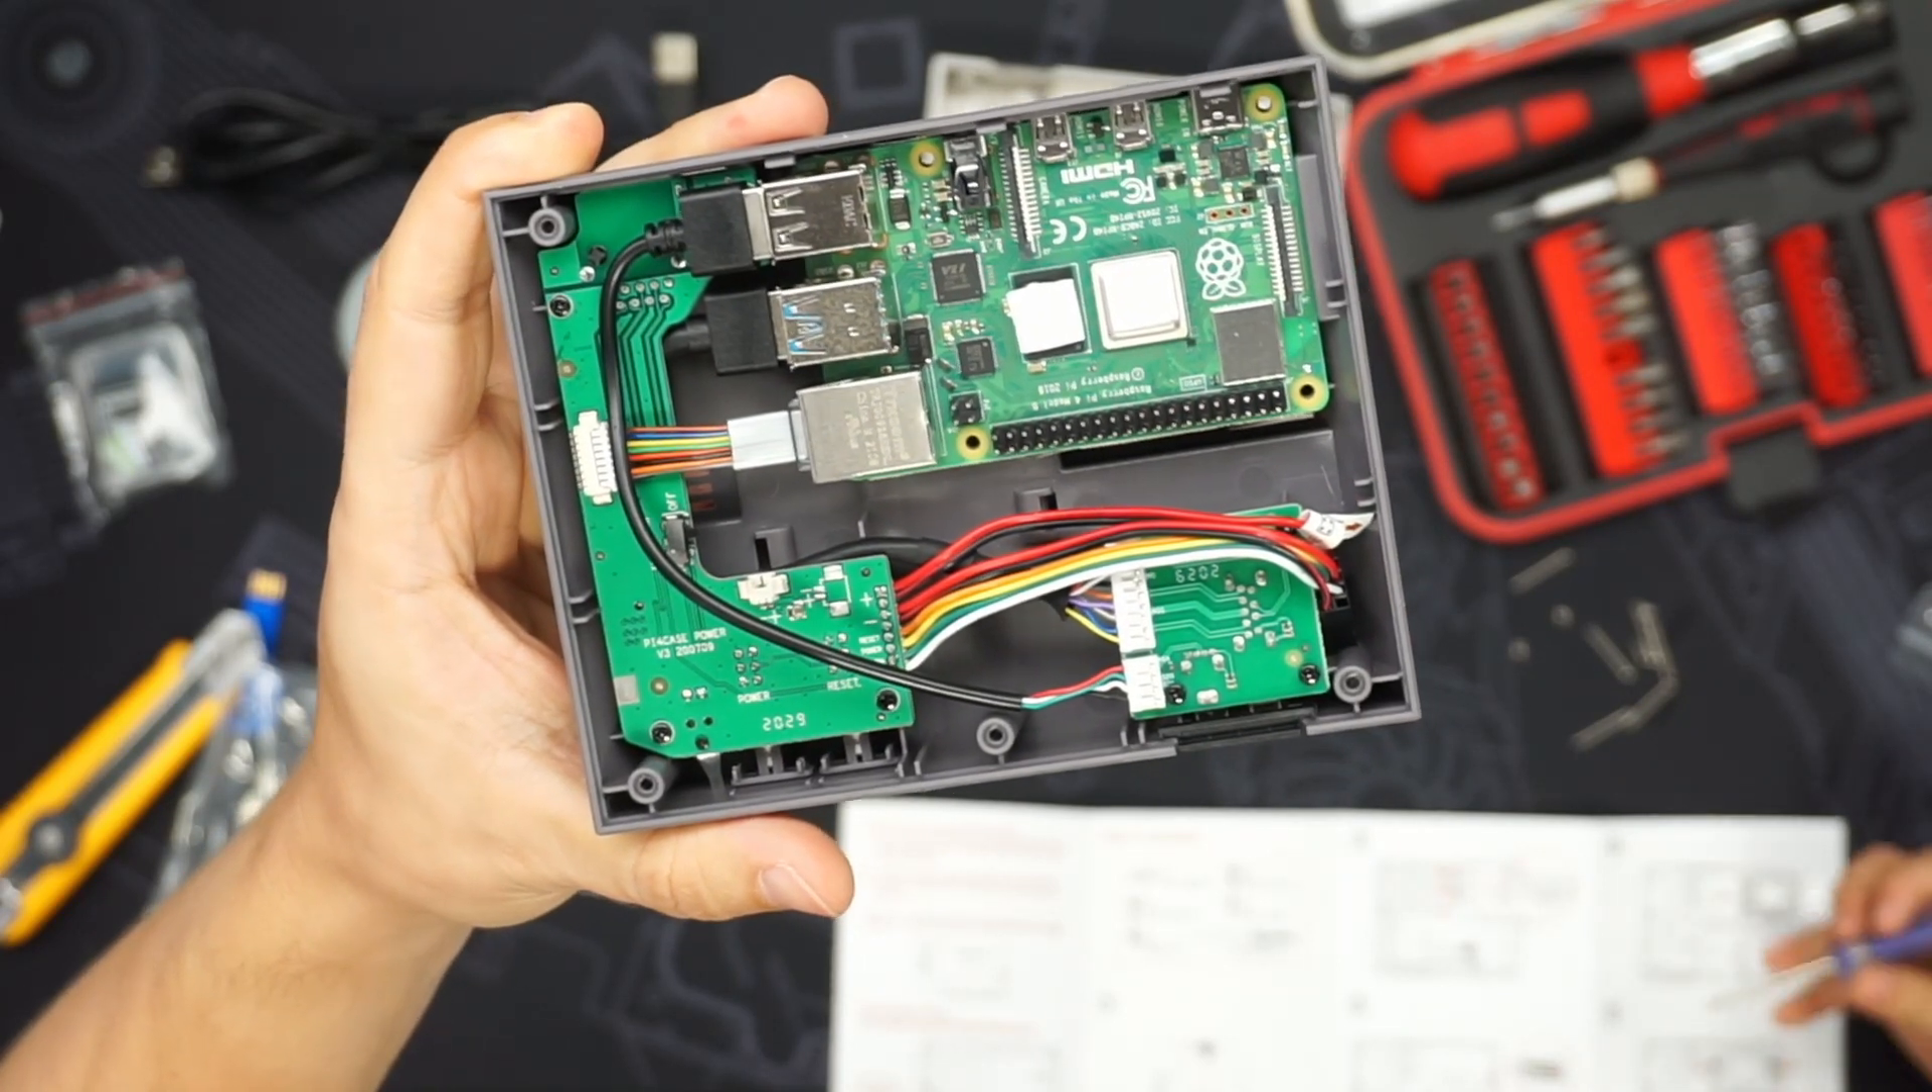You got the Raspberry Pi plugged in. The two USB connectors and the Ethernet connector.